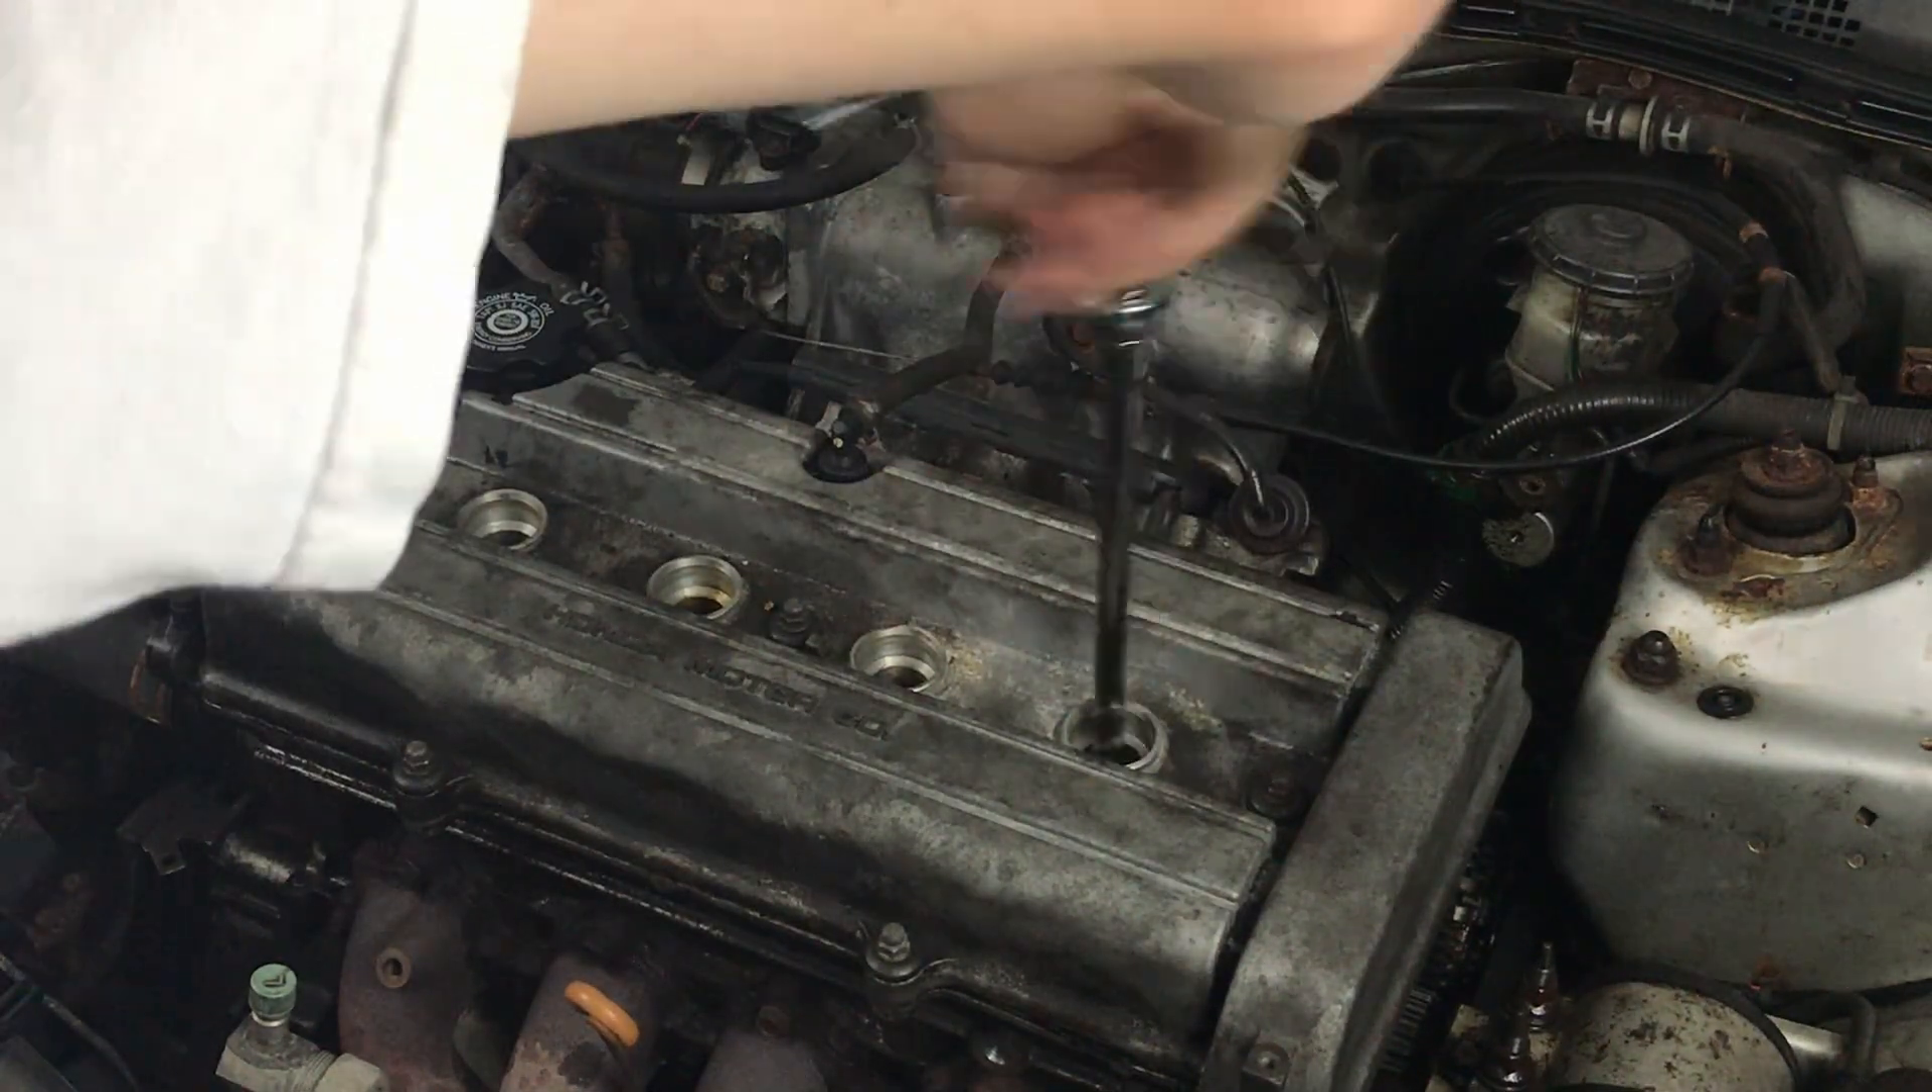Alright, and the last step is going to be putting the spark plugs, and then the ignition wires back on.